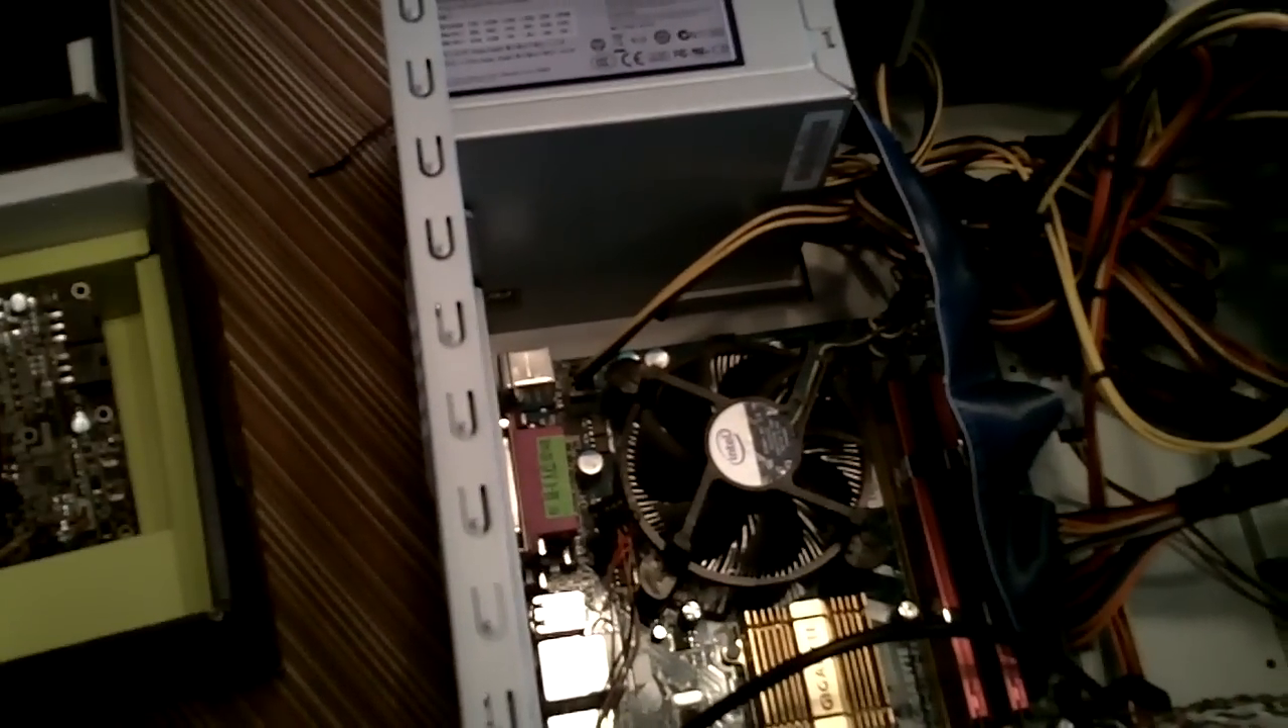So as you can see, I've taken the door off of this case.